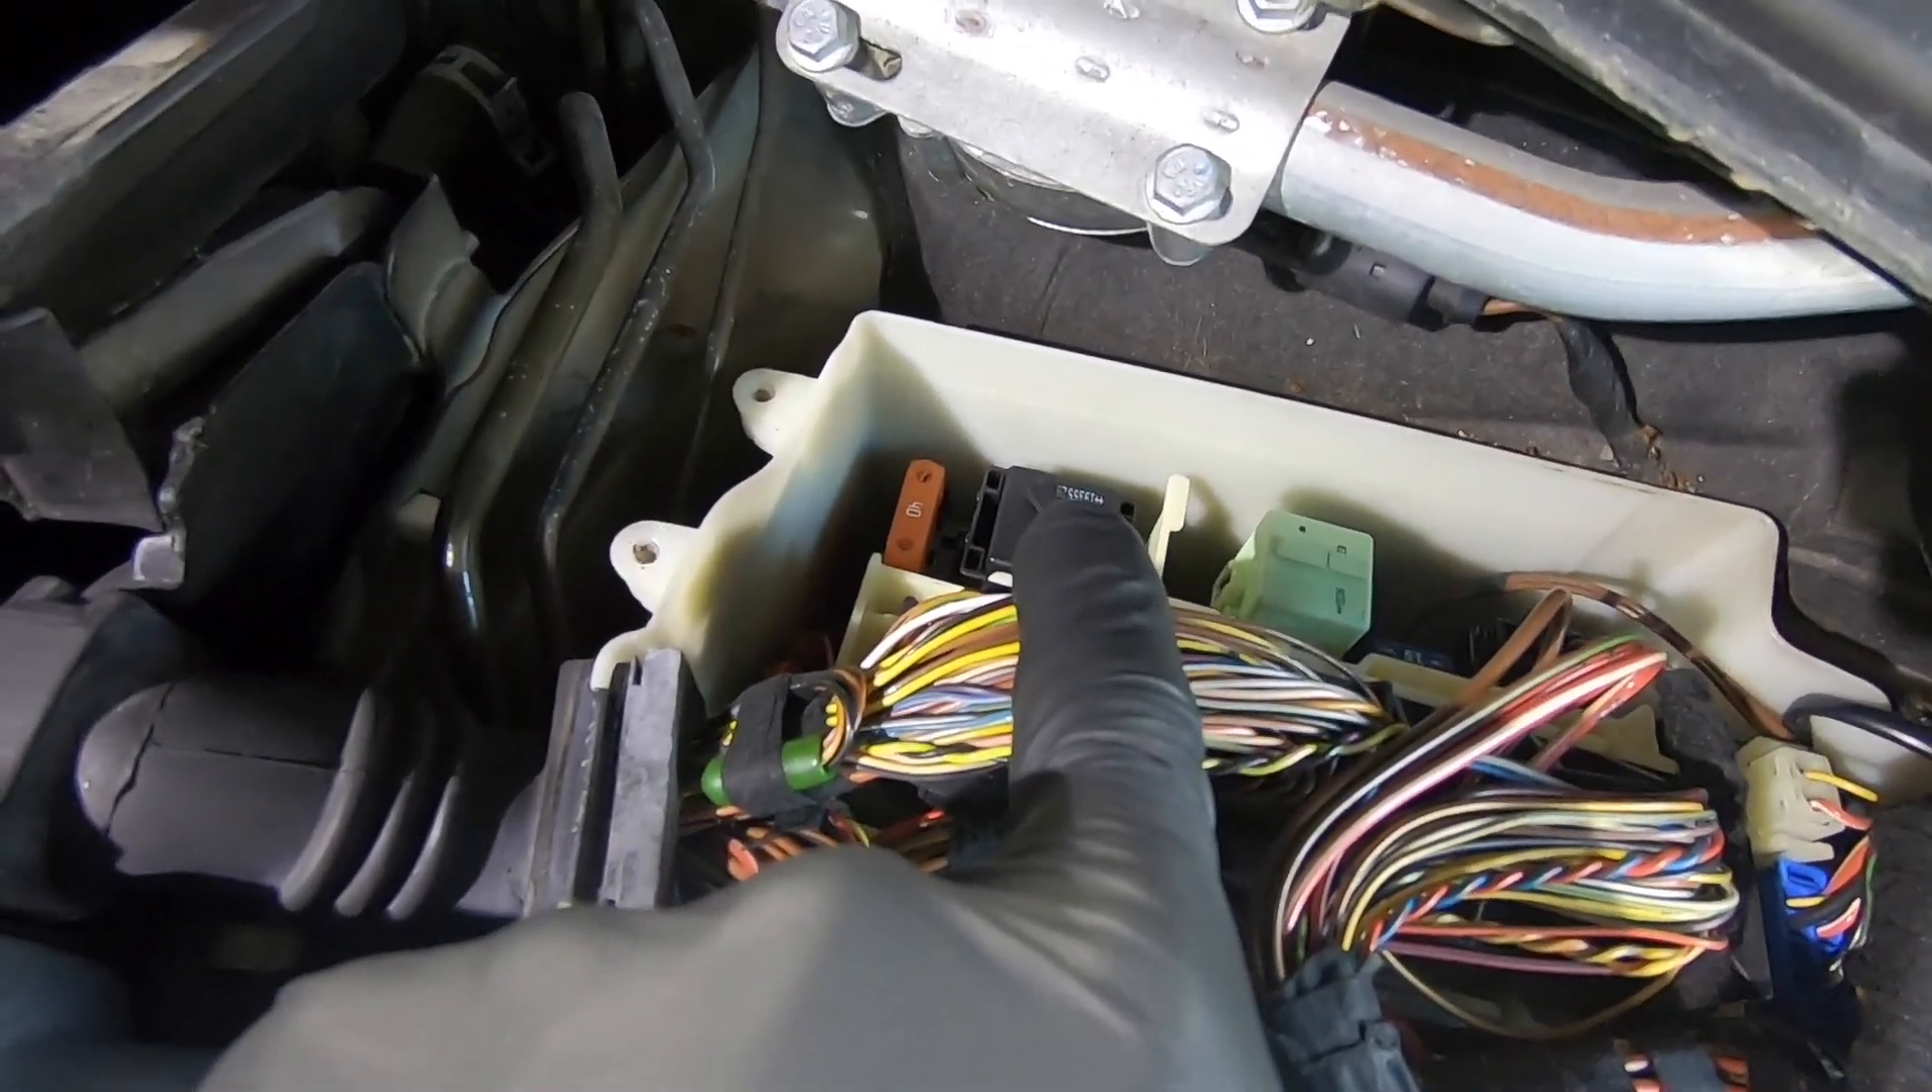Okay so that's the lid removed from the fuse box now.